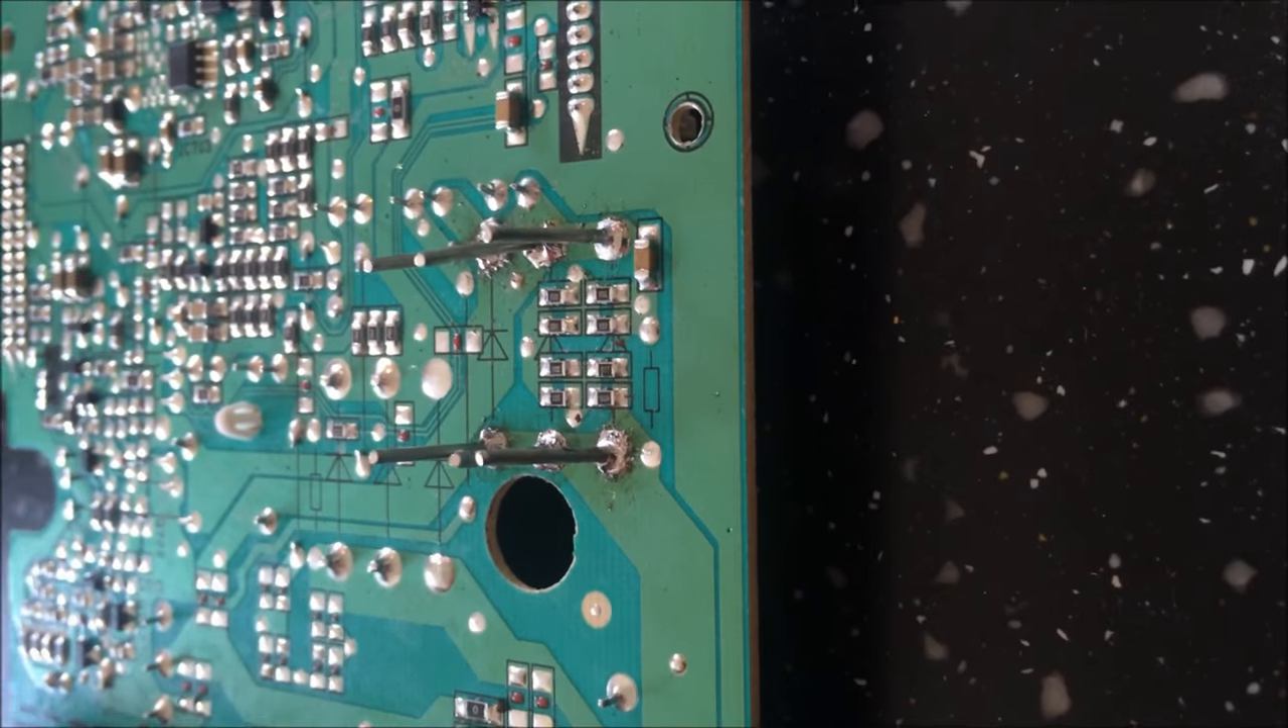Now all the joints are soldered.